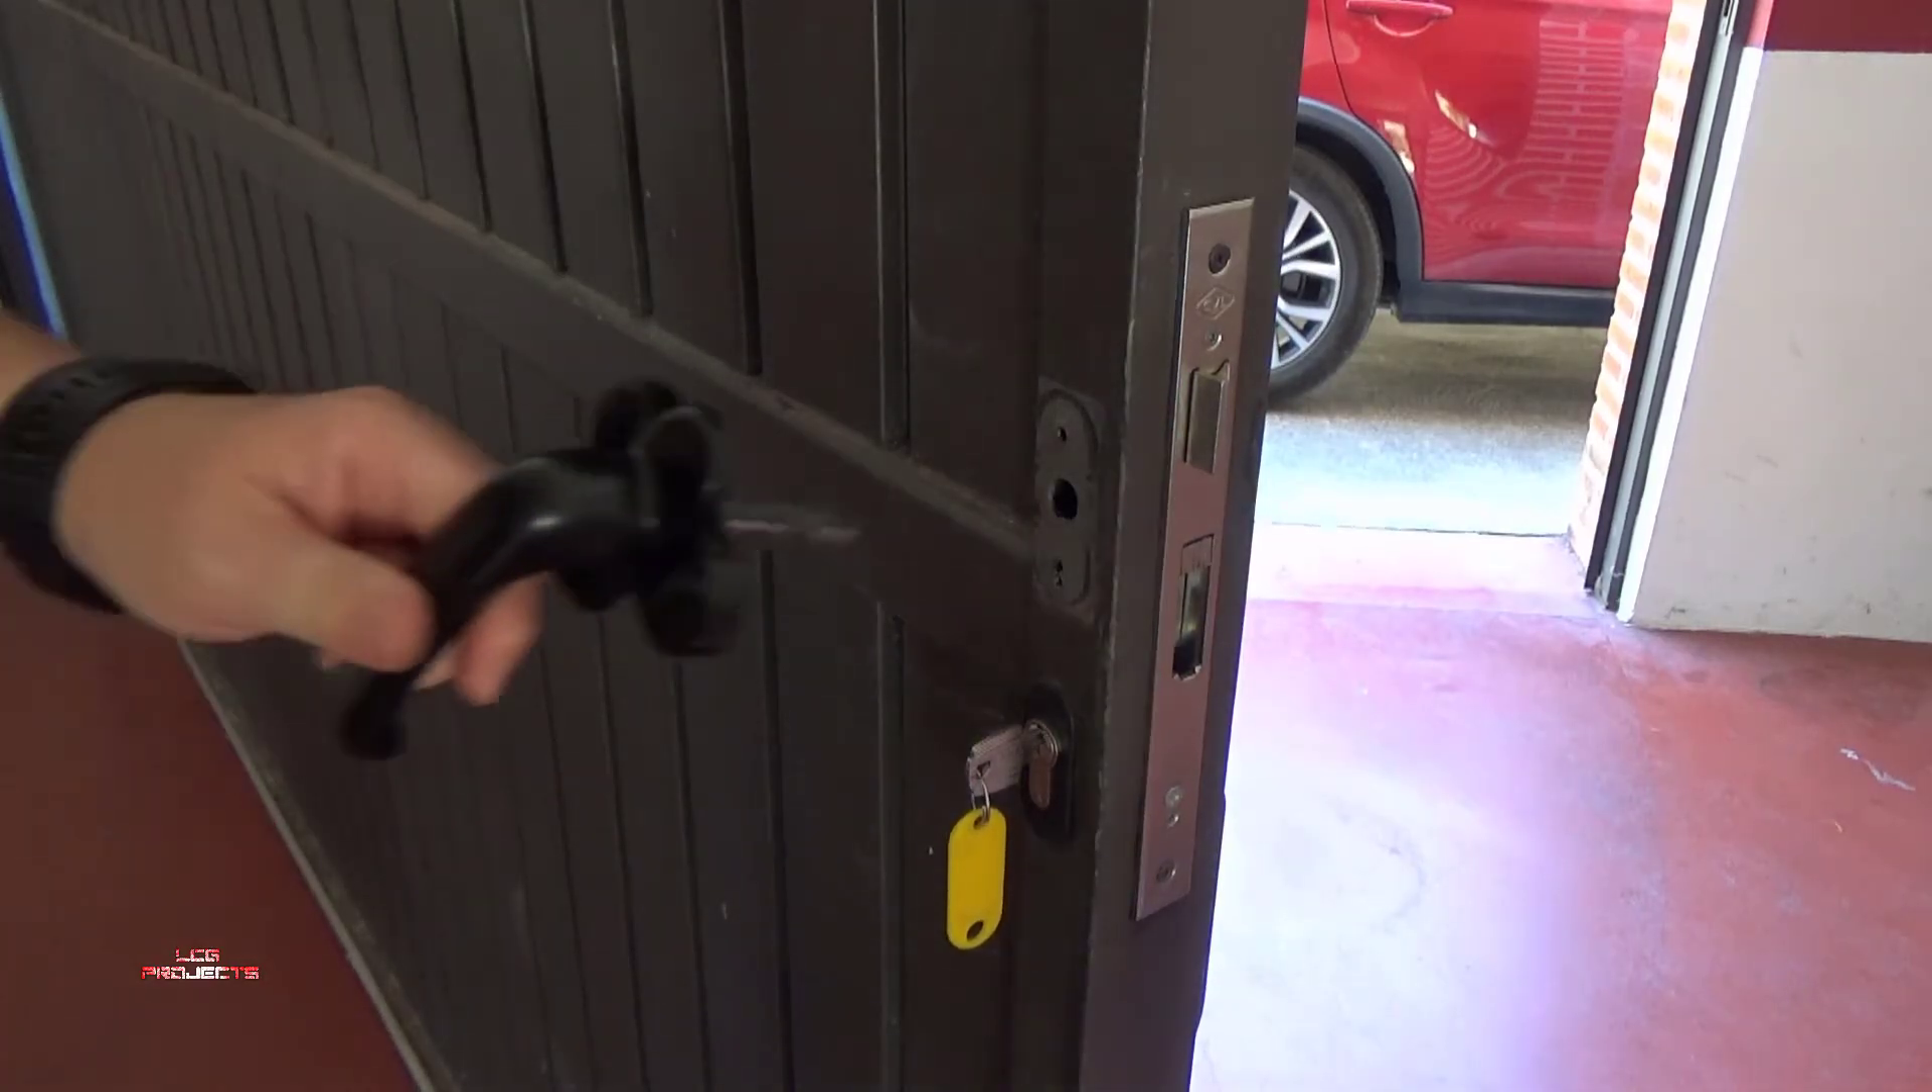La cerradura ya está colocada. Y ahora lo último que nos queda es colocar la manilla o tirador.